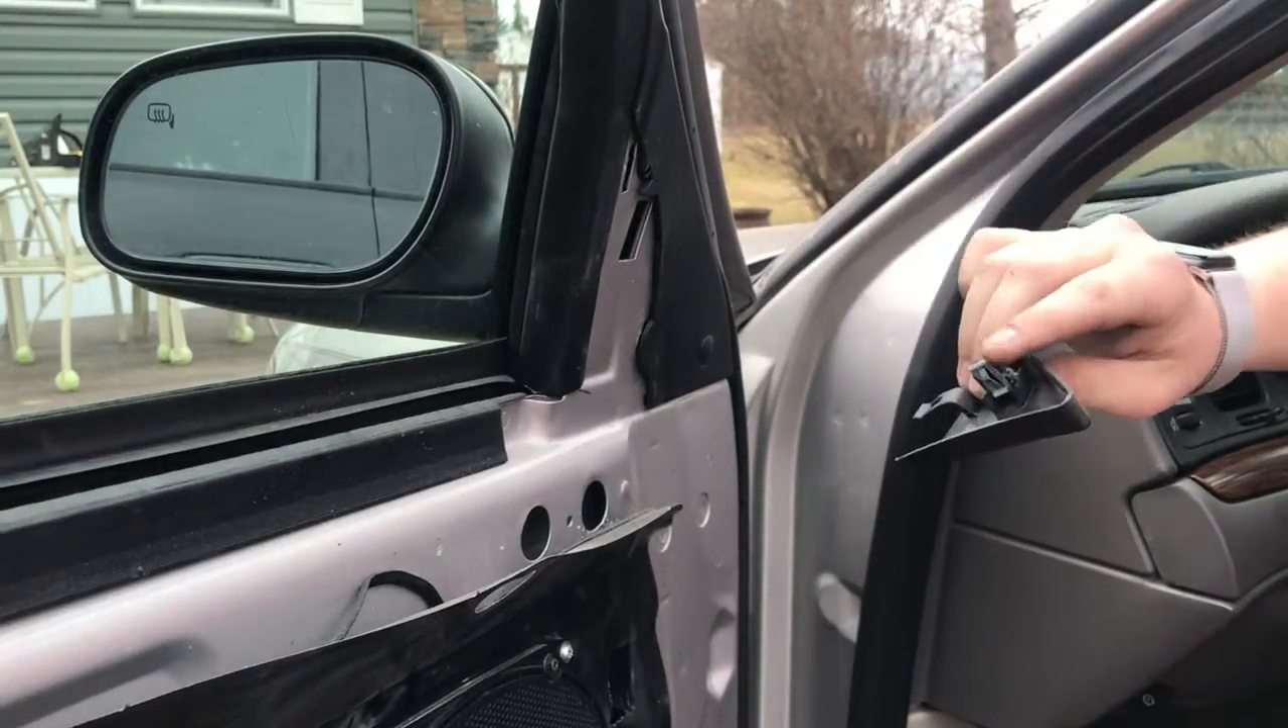Okay, so with the door panel removed, um, there is this, like, little plastic bit.